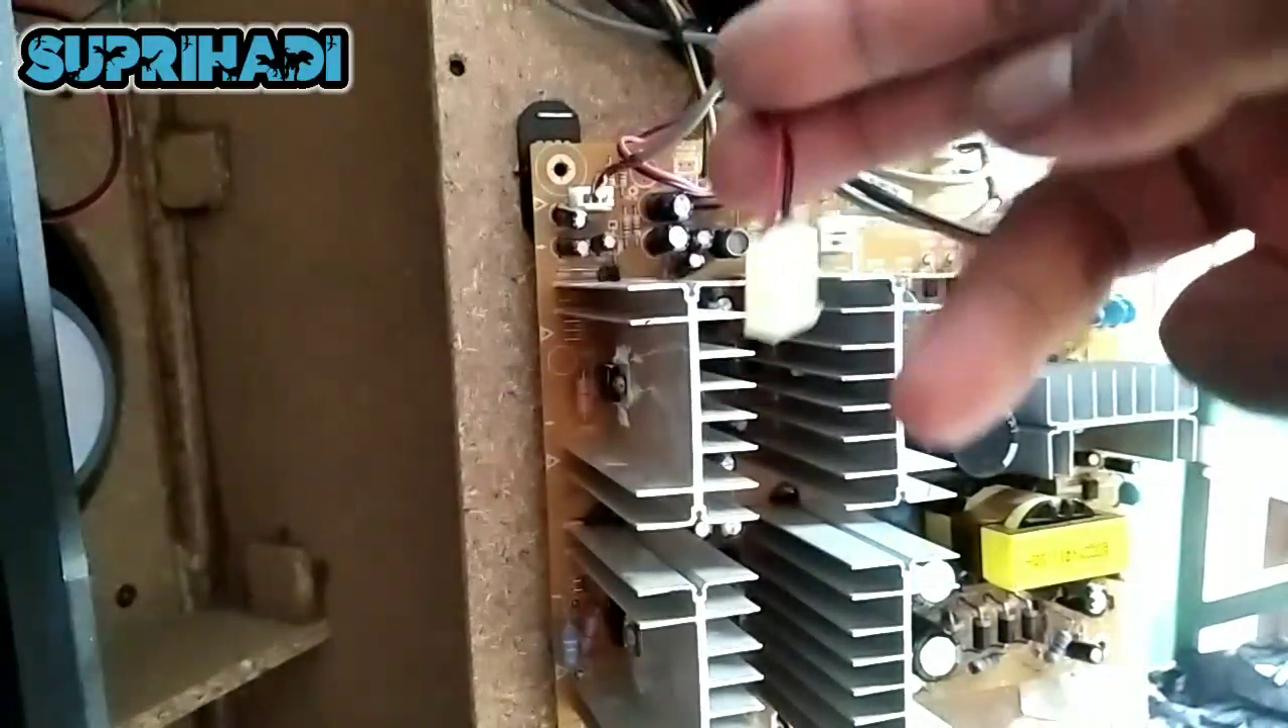Yang ini kabel untuk speaker keluar ya belum saya pasang.